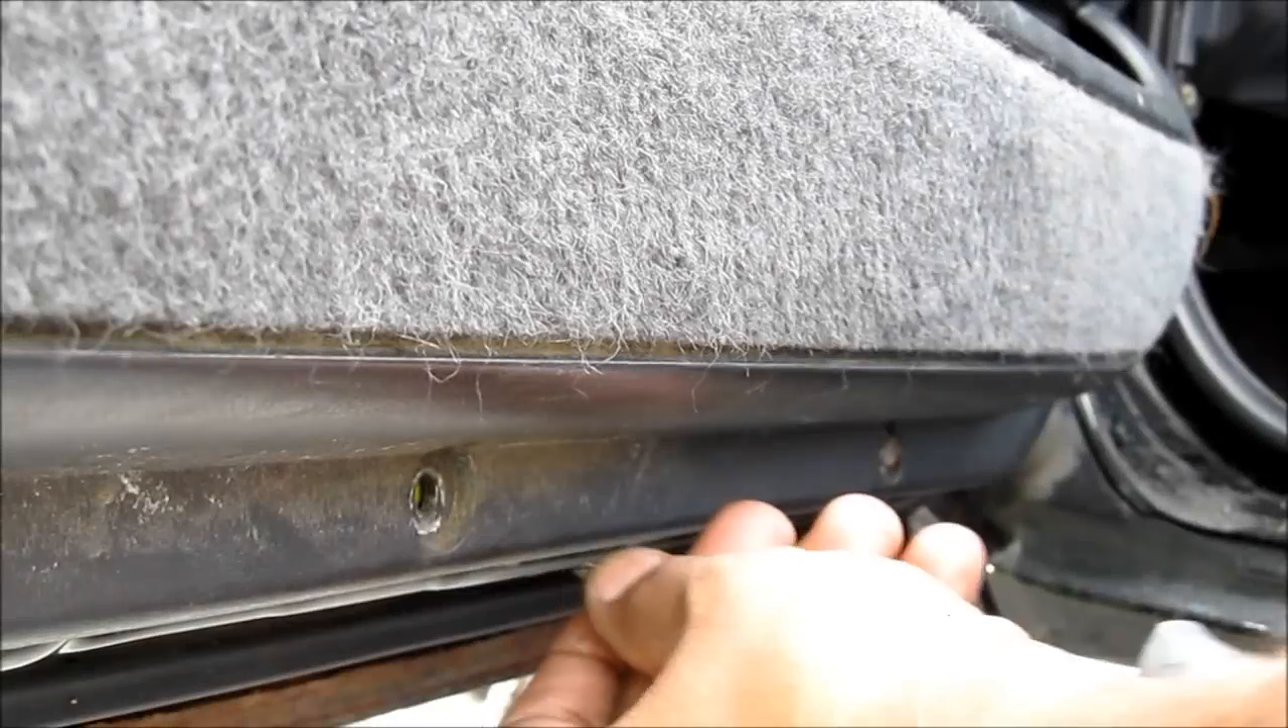Two more screws to replace at the bottom.